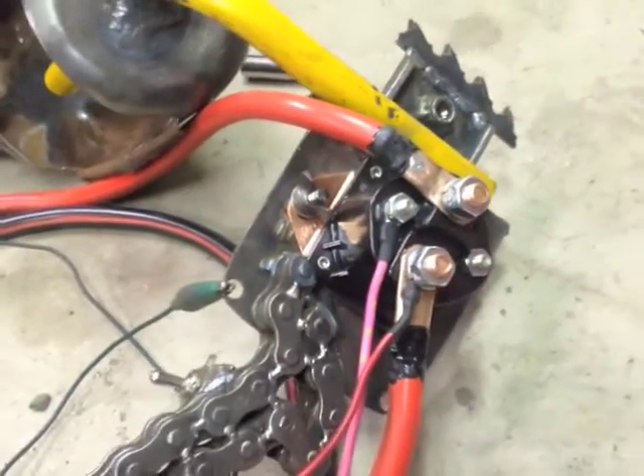I managed to clearance the handle enough to install my, uh, starter relay here.